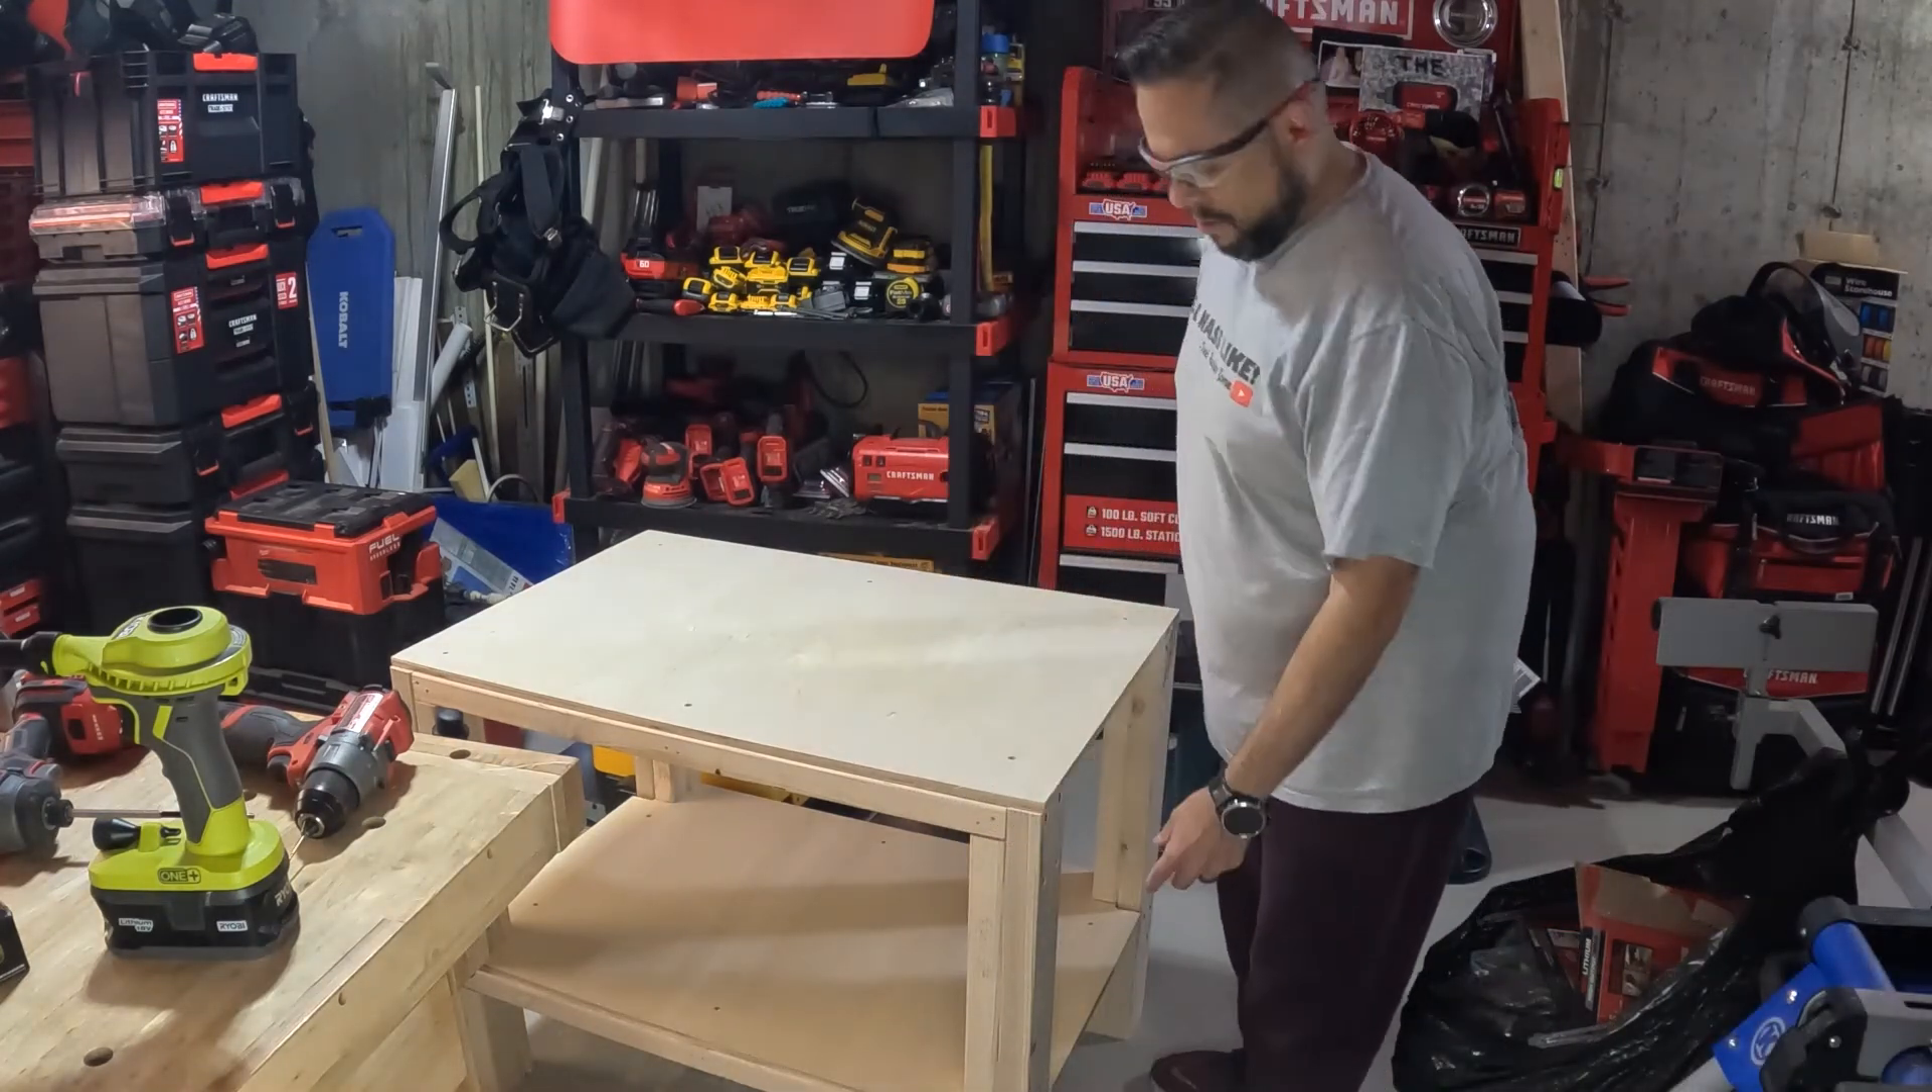We have officially put the tops on everything's screwed in in that place.